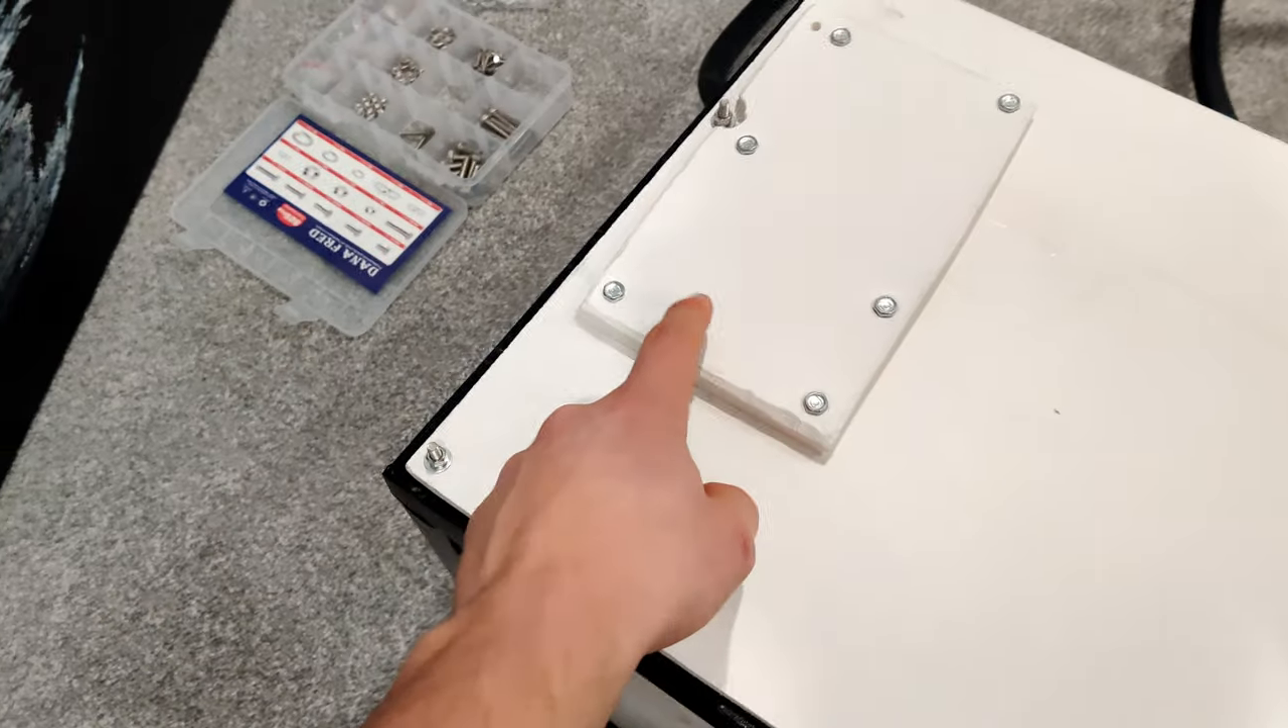I got the bolts in. There's seven bolts holding this down.